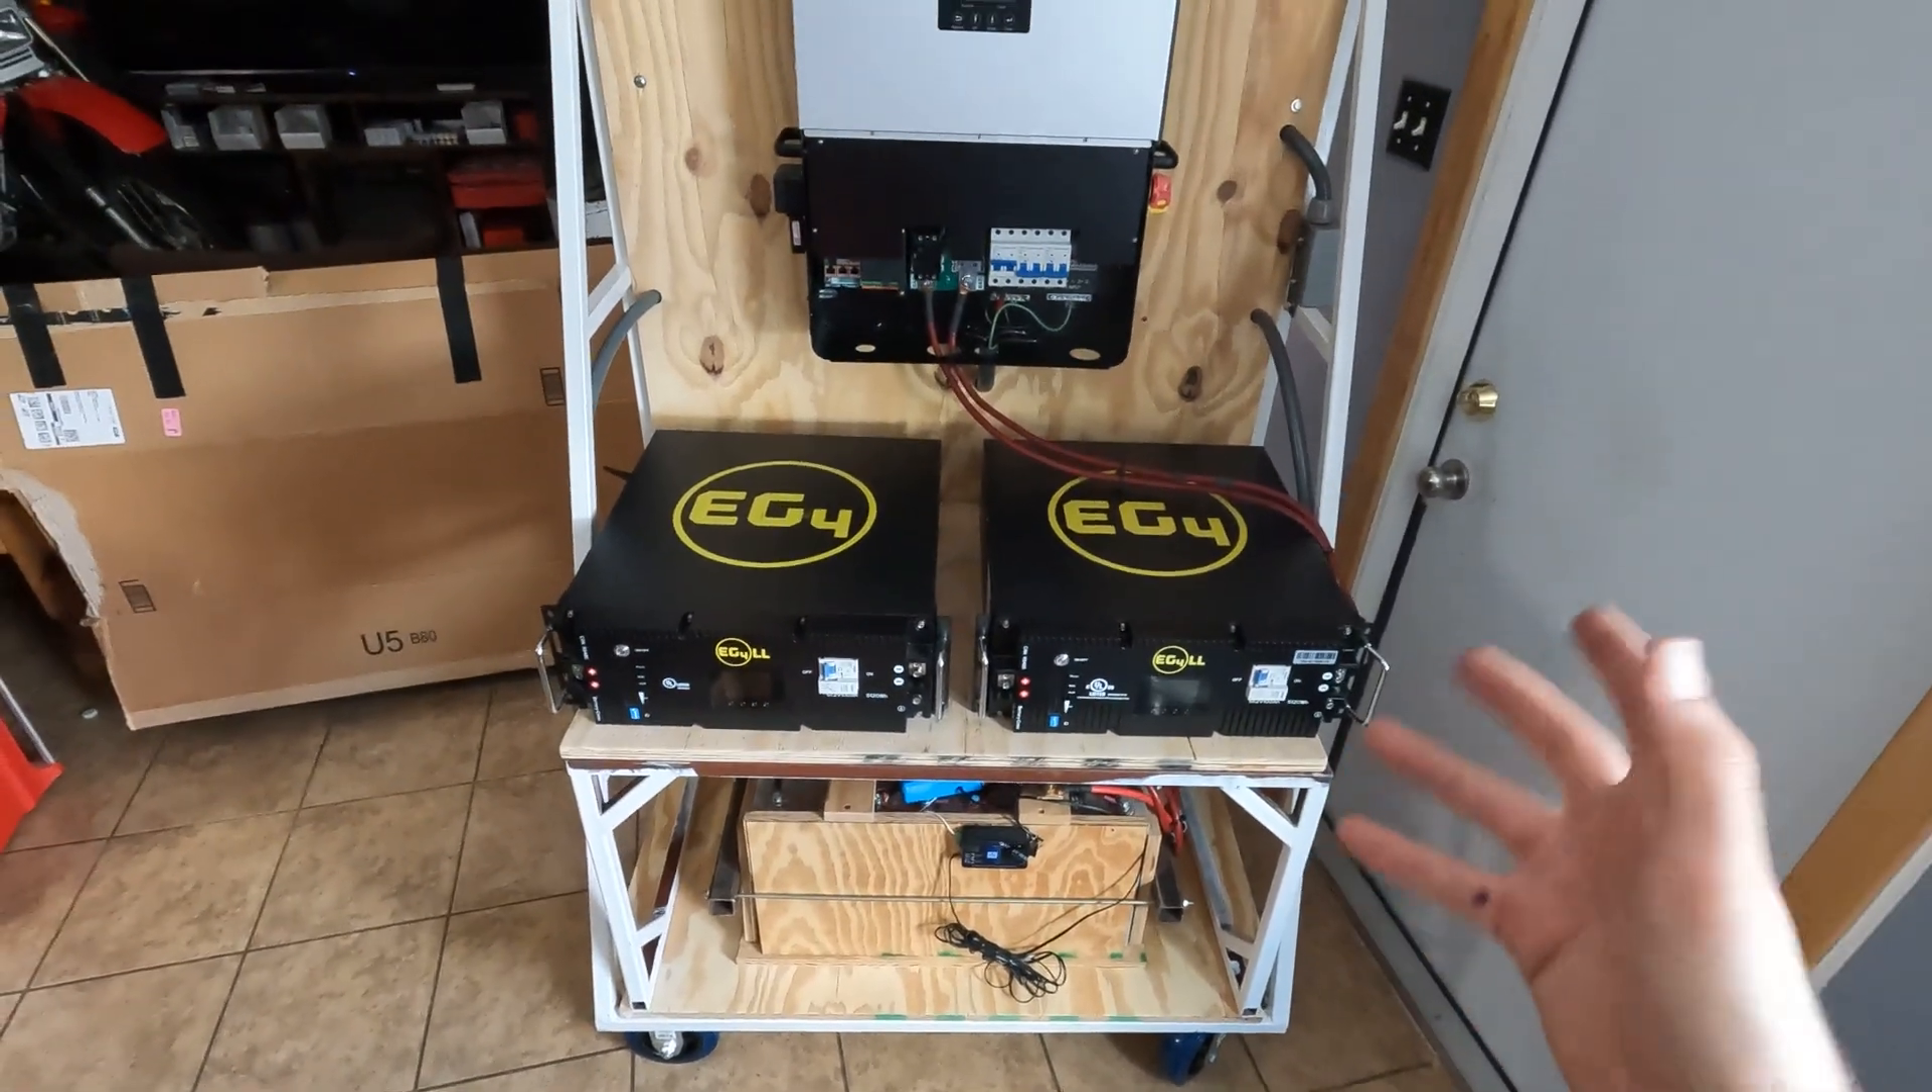Got the batteries all put on here and they fit nice.